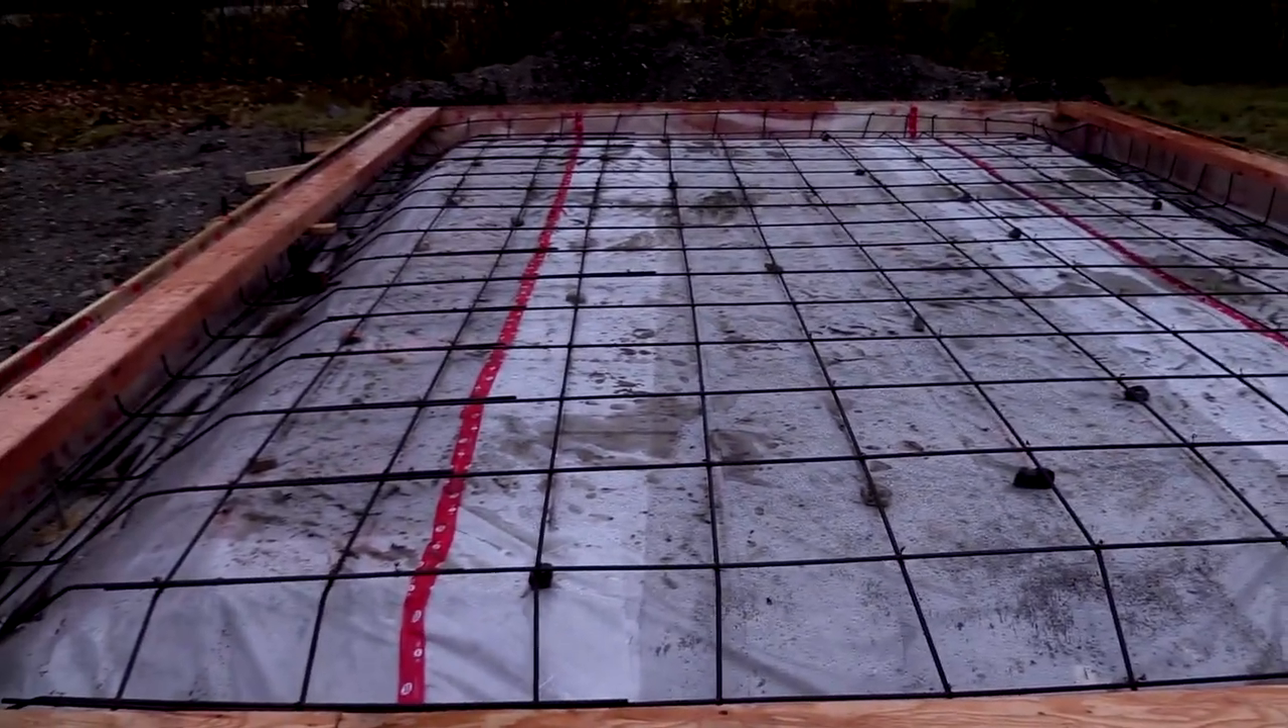My hands are just waterlogged and blistered but I got all the rebar put in tied and yeah we are ready to pour some concrete.